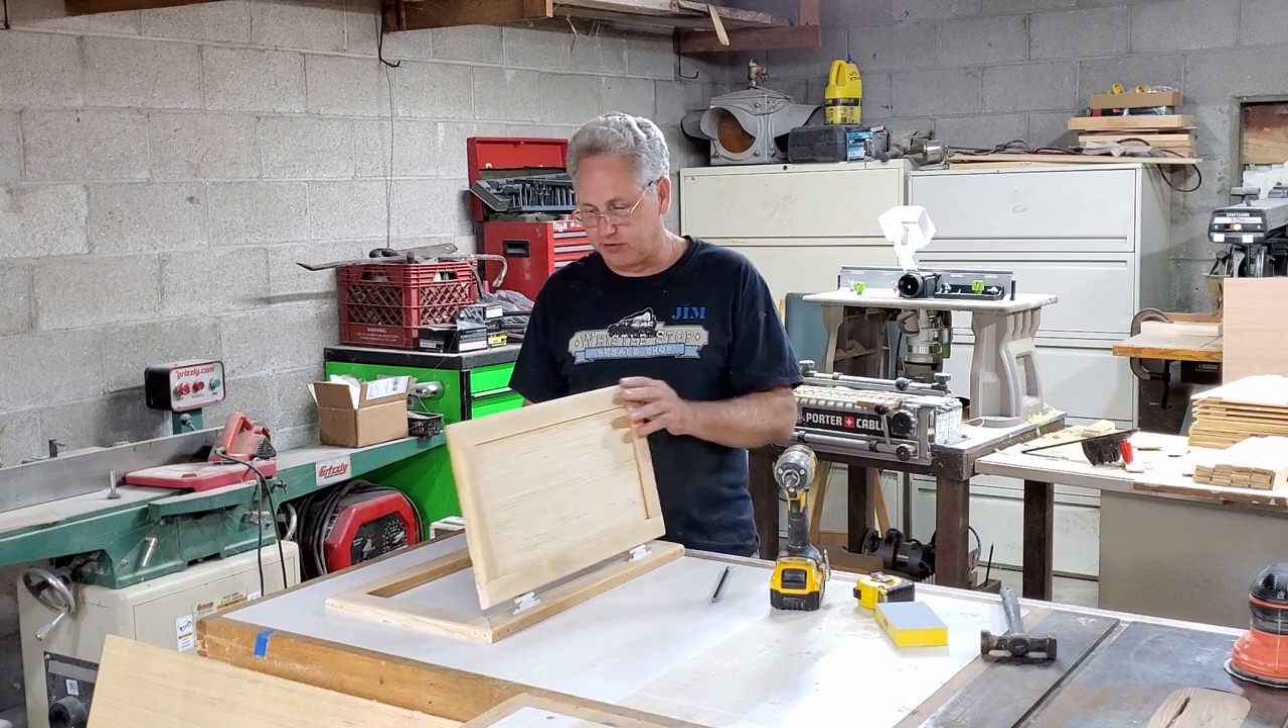And there you have it. There is our door, our cabinet door, fully assembled.